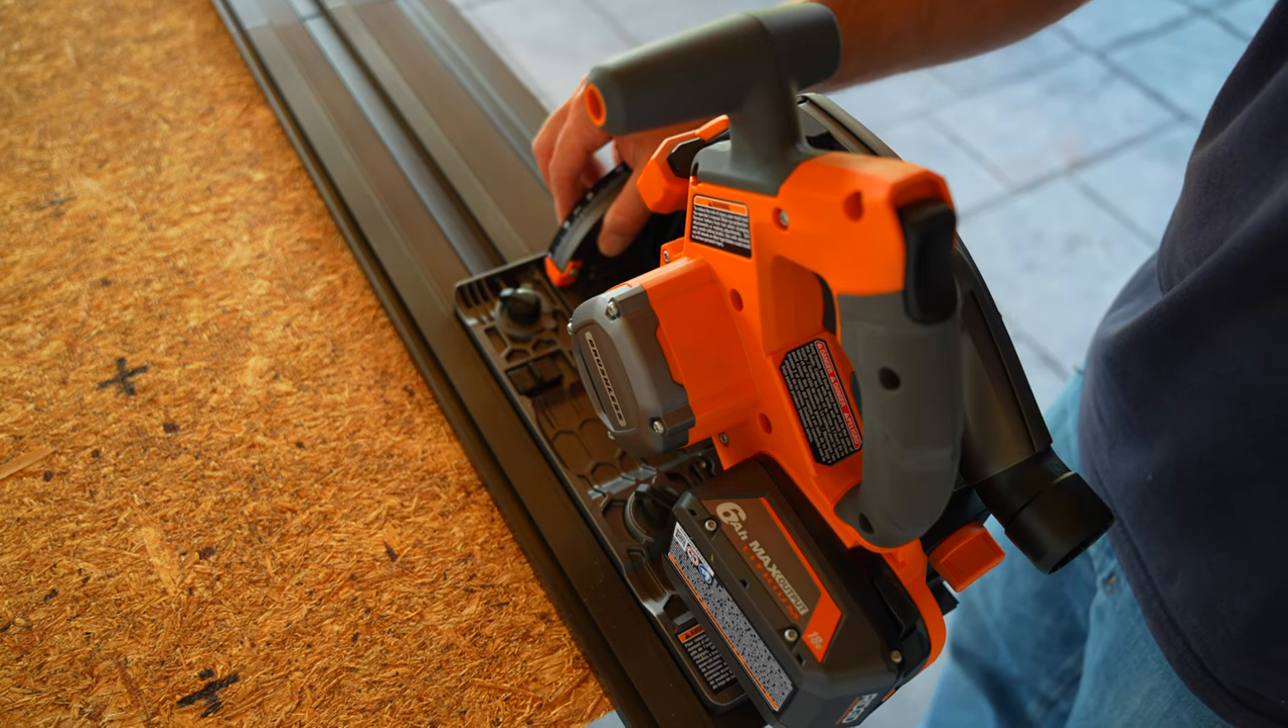Now the saw is attached right to the track for stability.